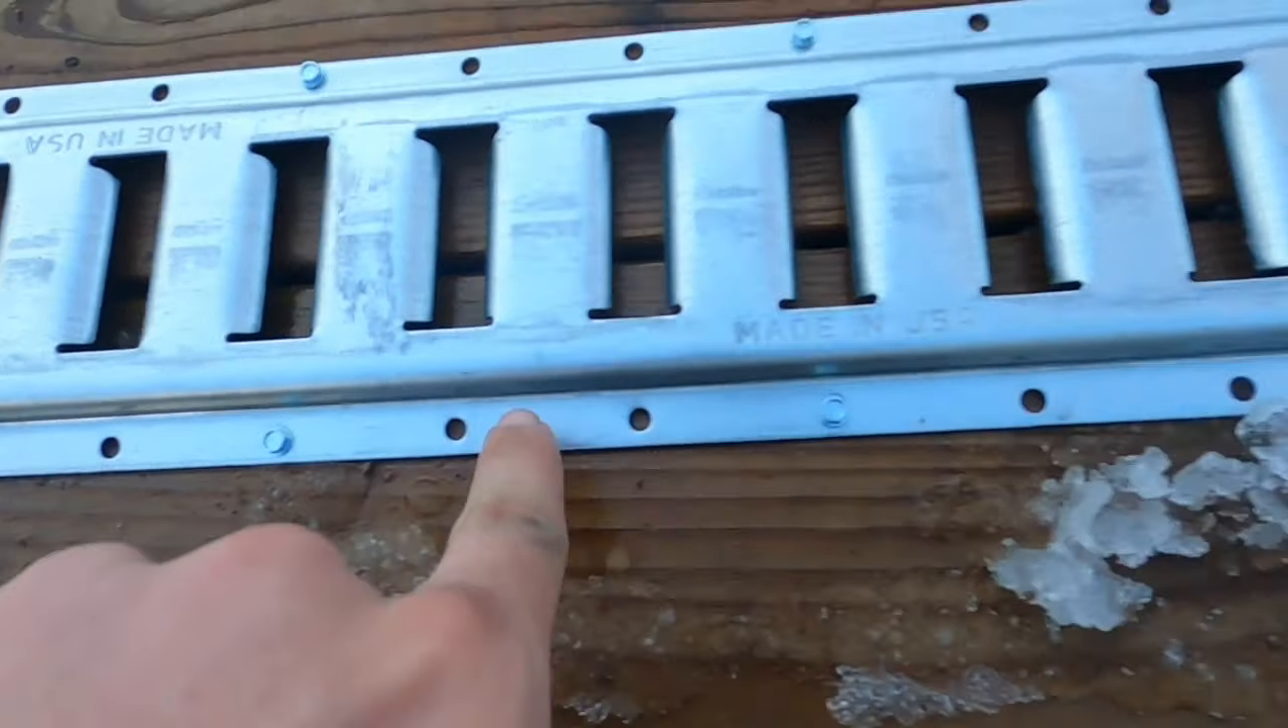So every couple of holes, I just sent a screw through.